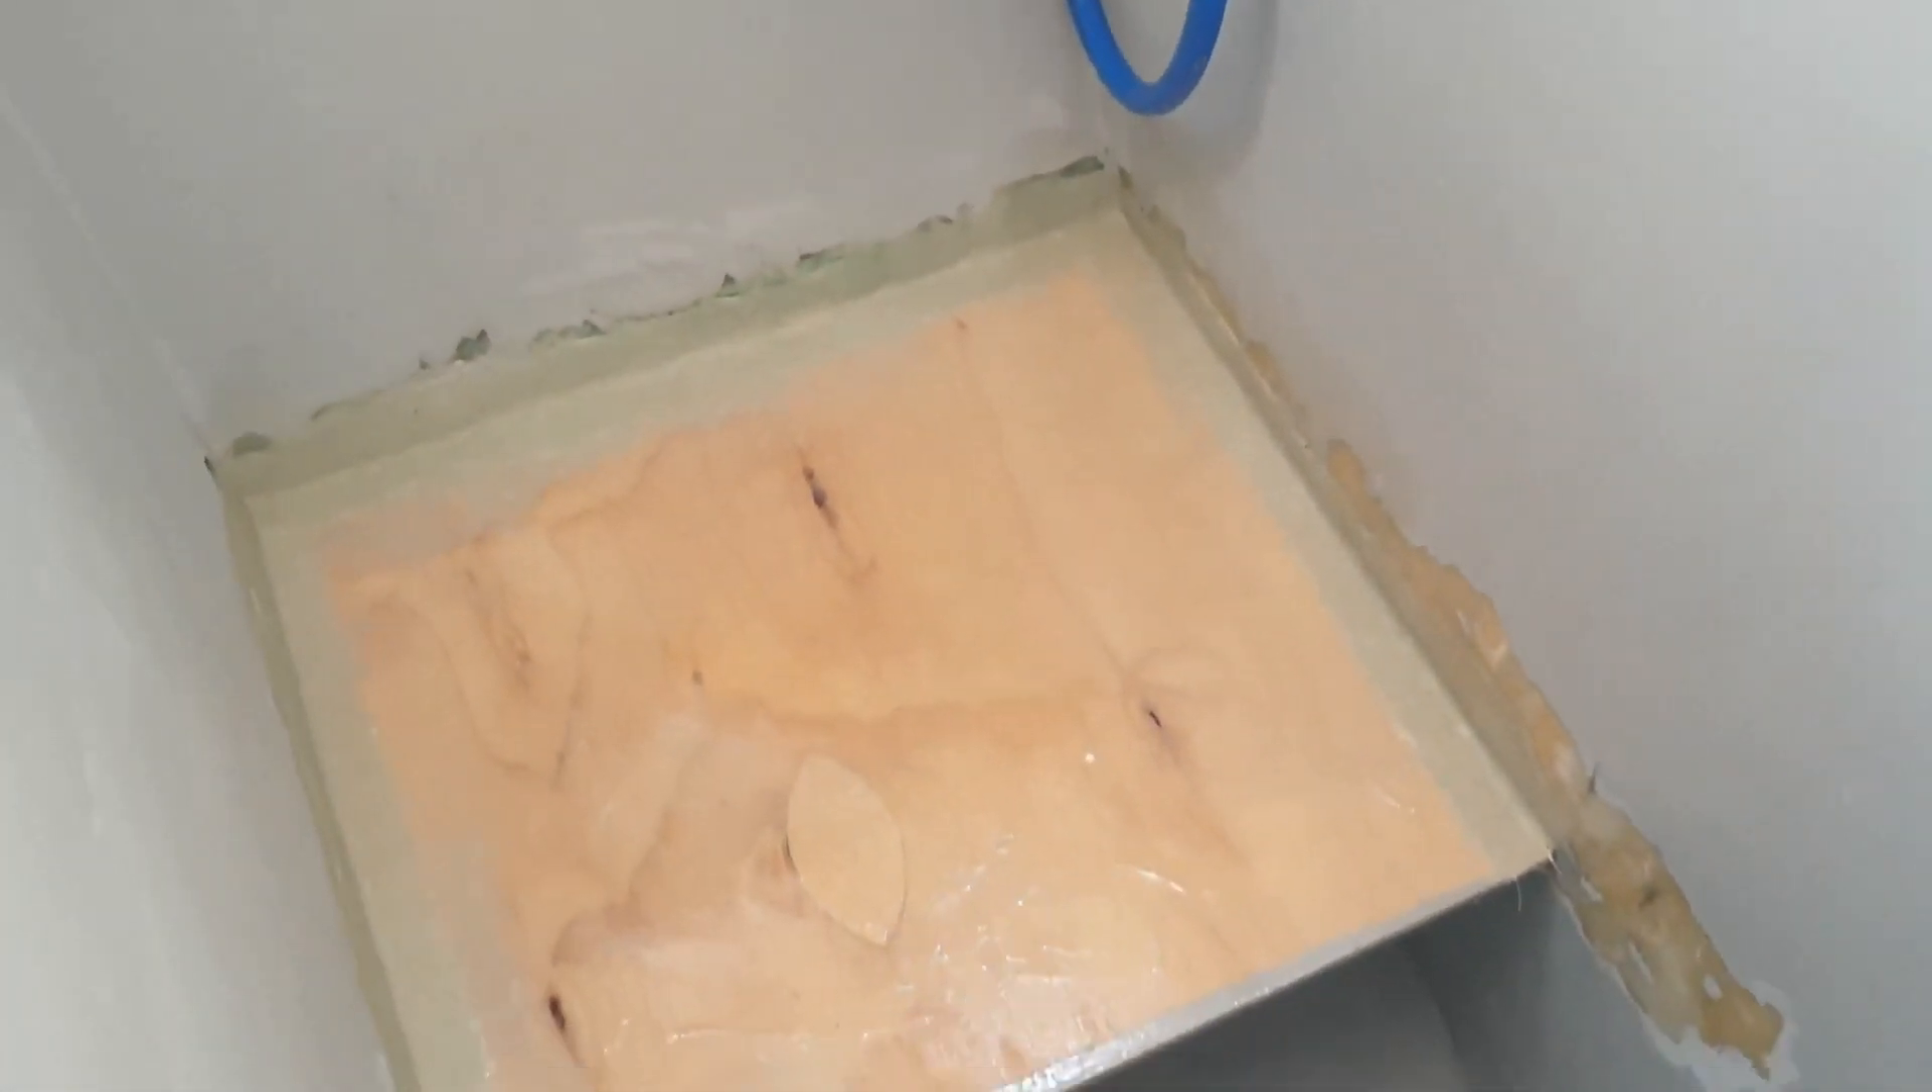Step two has just been completed the board is now in and fiberglass all around the corners.